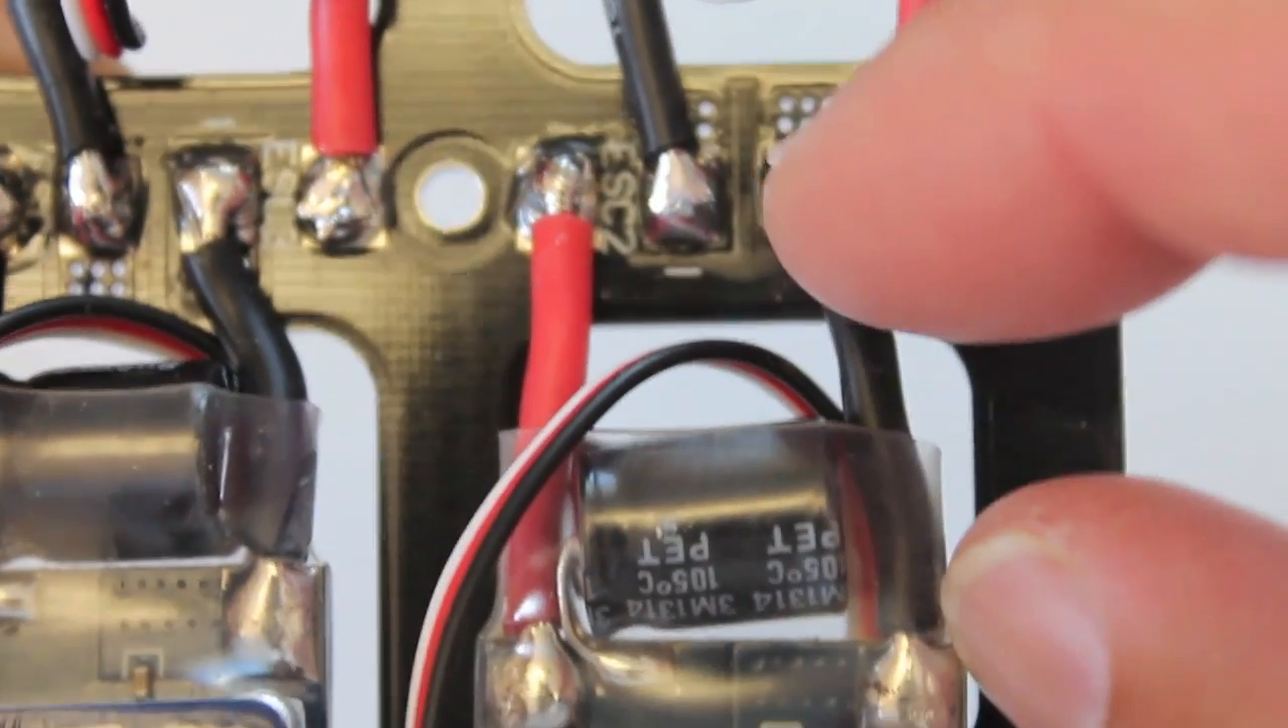It's a little nerve-wracking cutting your ESC leads so short. Our ESCs are now soldered in place.